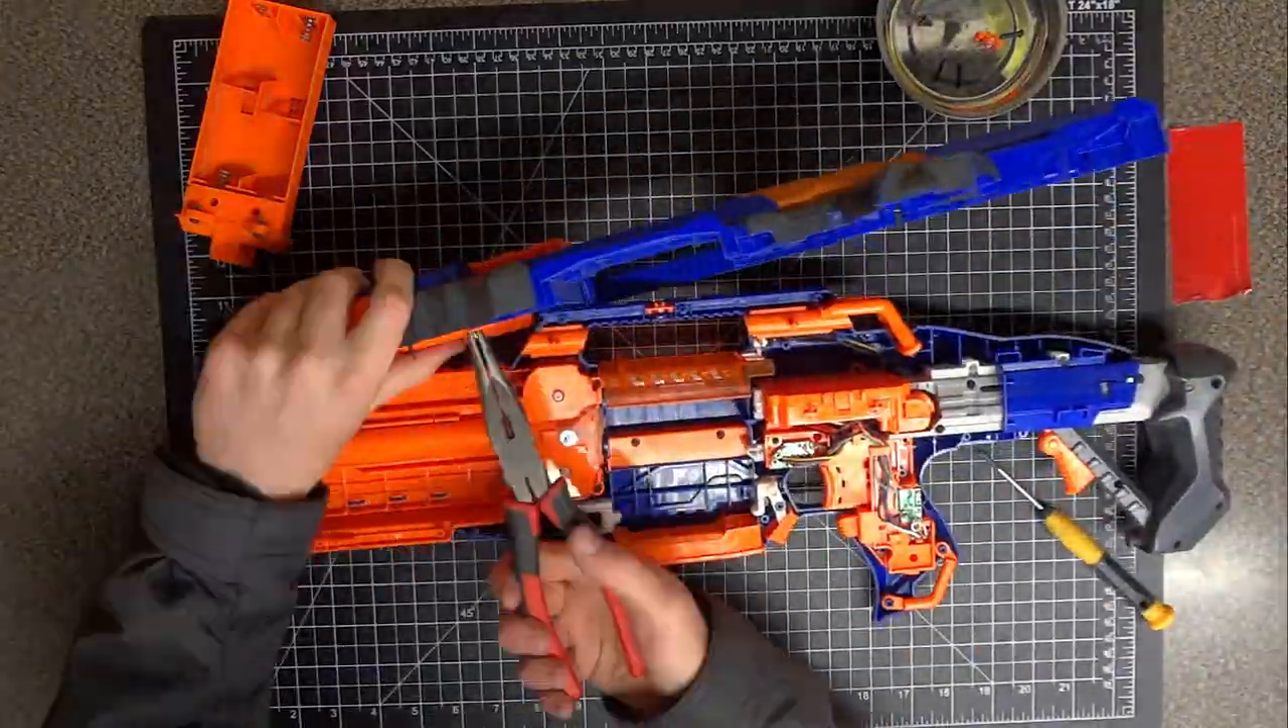At this point I have the Nerf gun open.